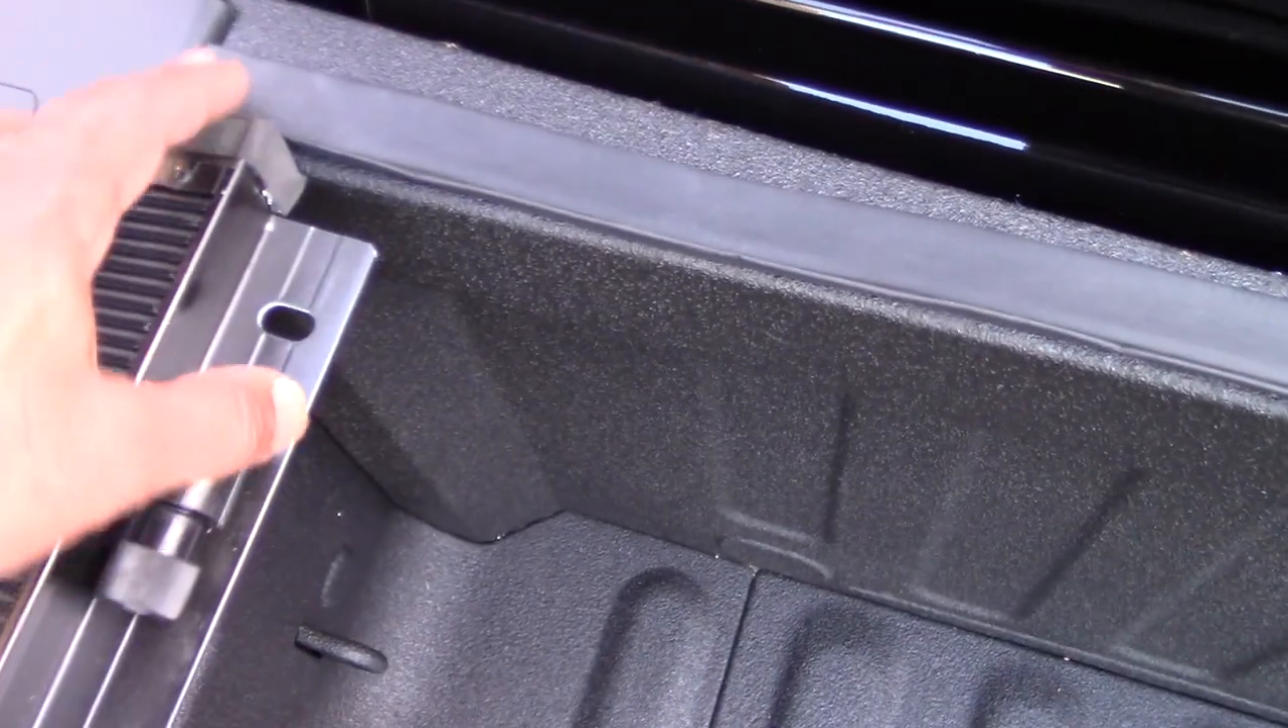So now I have my bulkhead seal here installed.